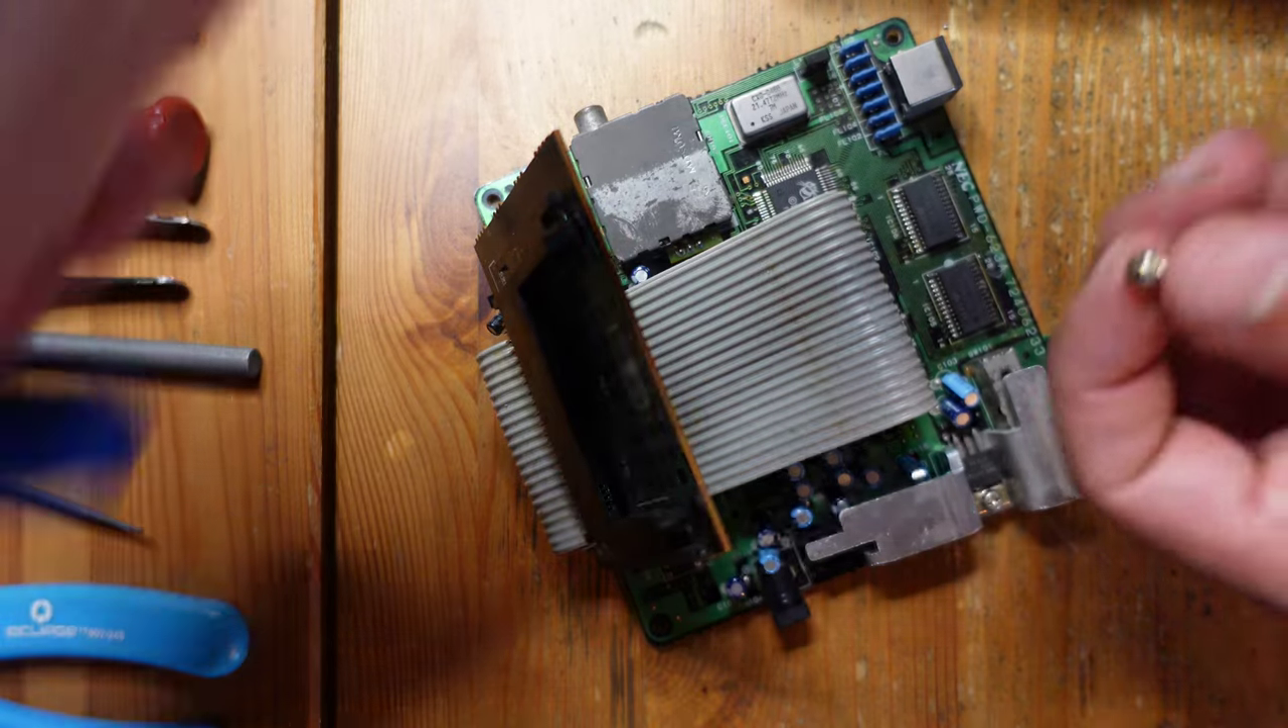Okay so I've gone ahead and taken the motherboard out of the shell and there's really not much to it which is why I didn't even bother filming it.